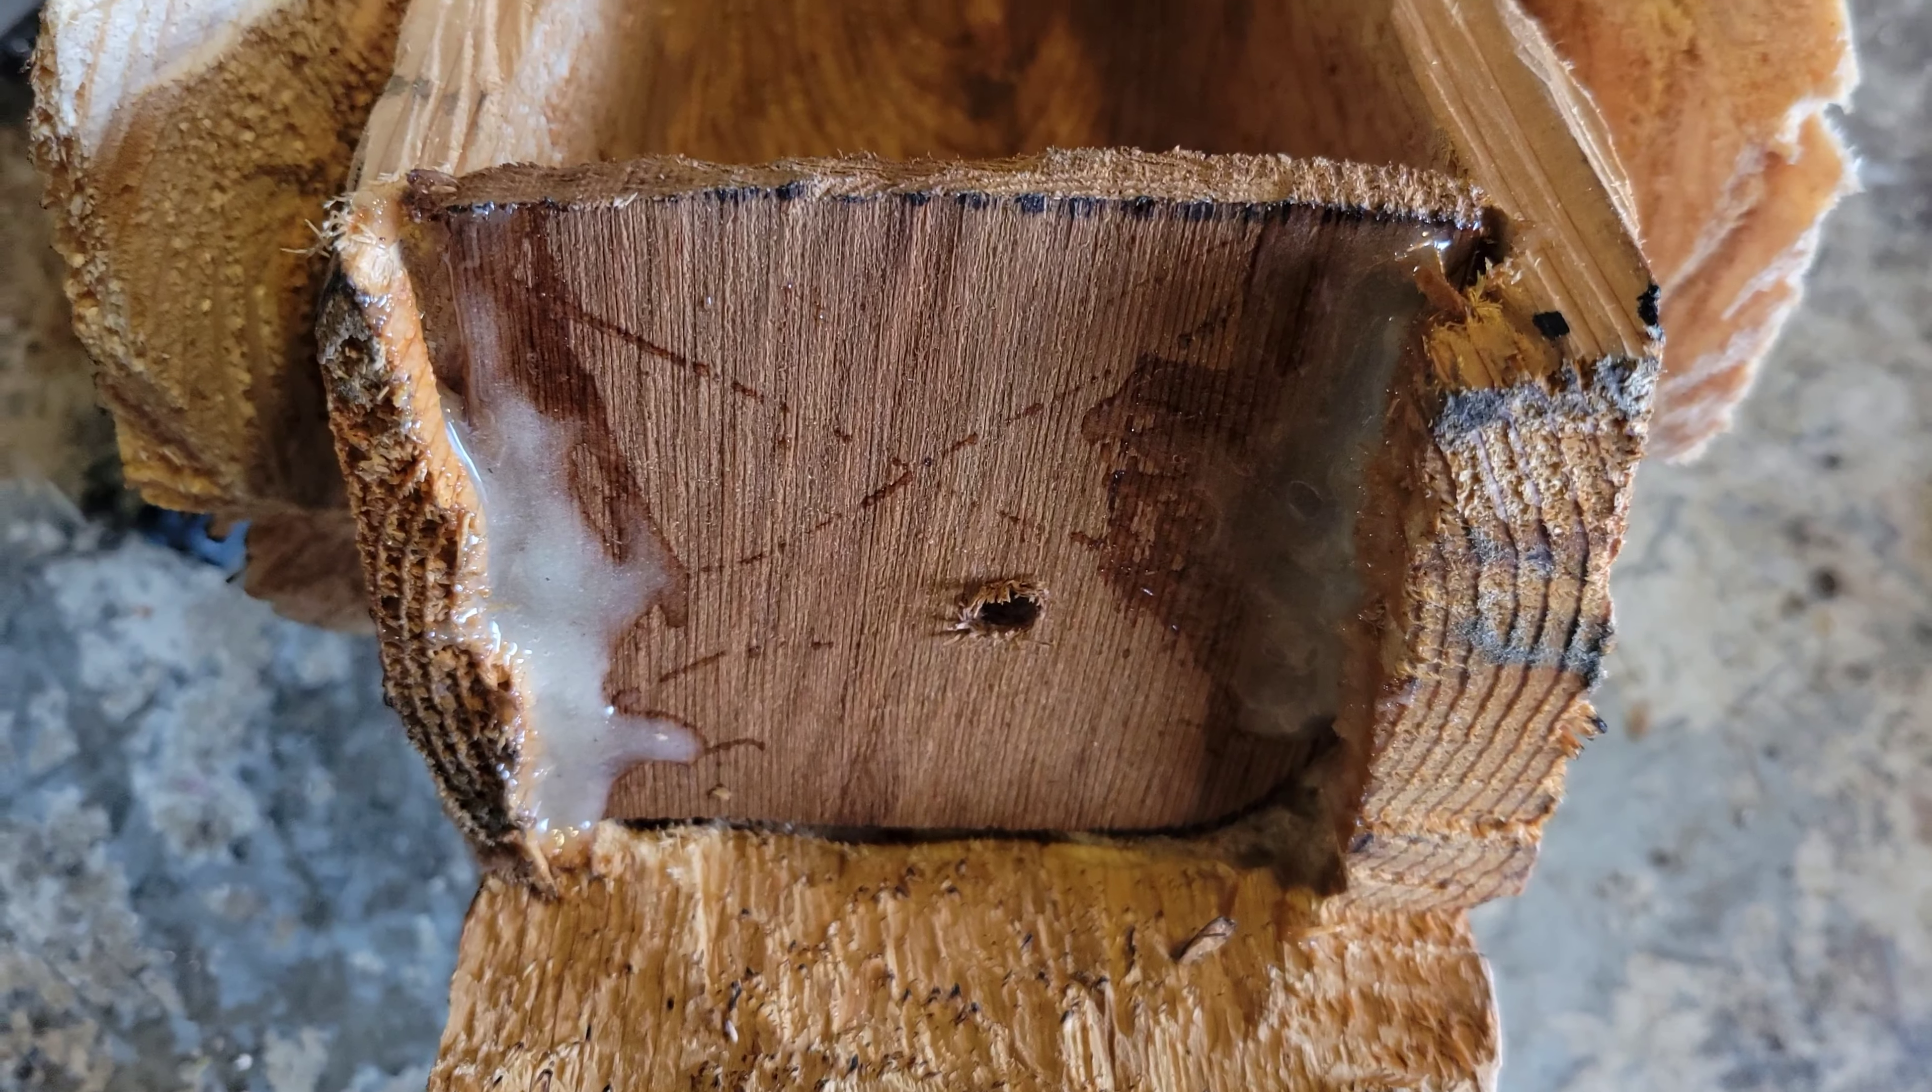I just carved a couple little slots, slid the shingle in, and I glued it on the bottom side.